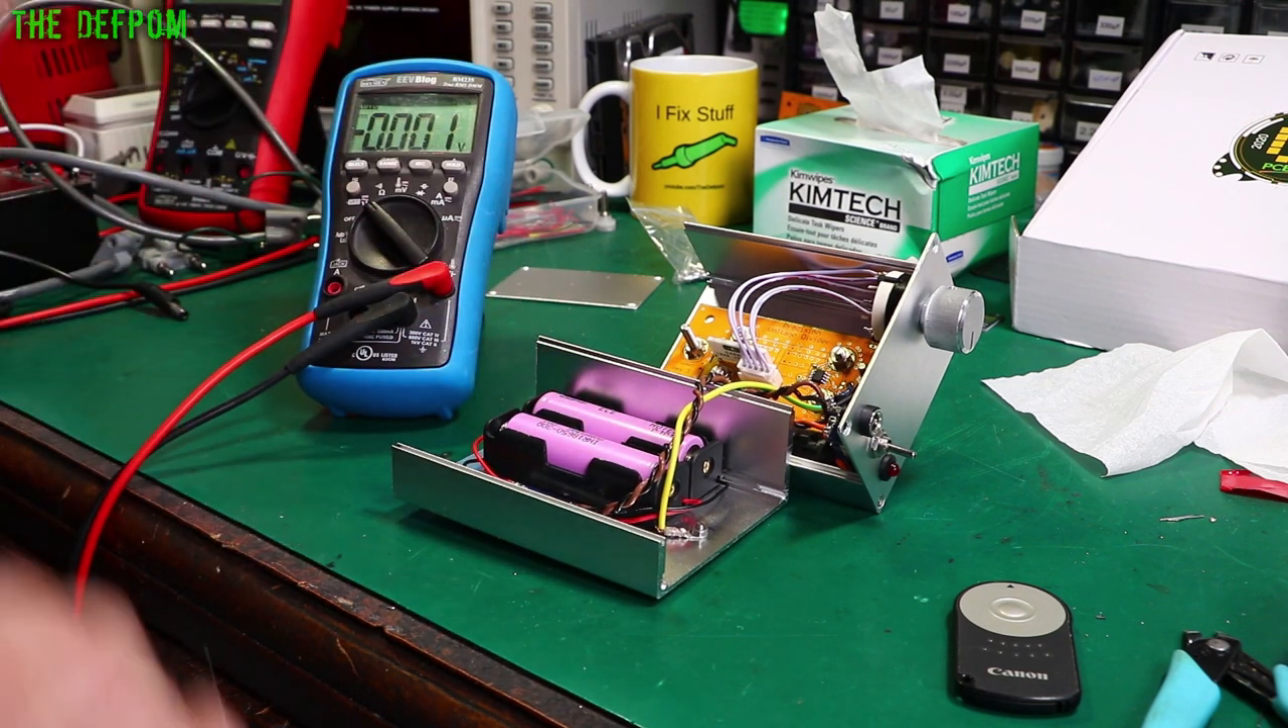I've put the batteries in.